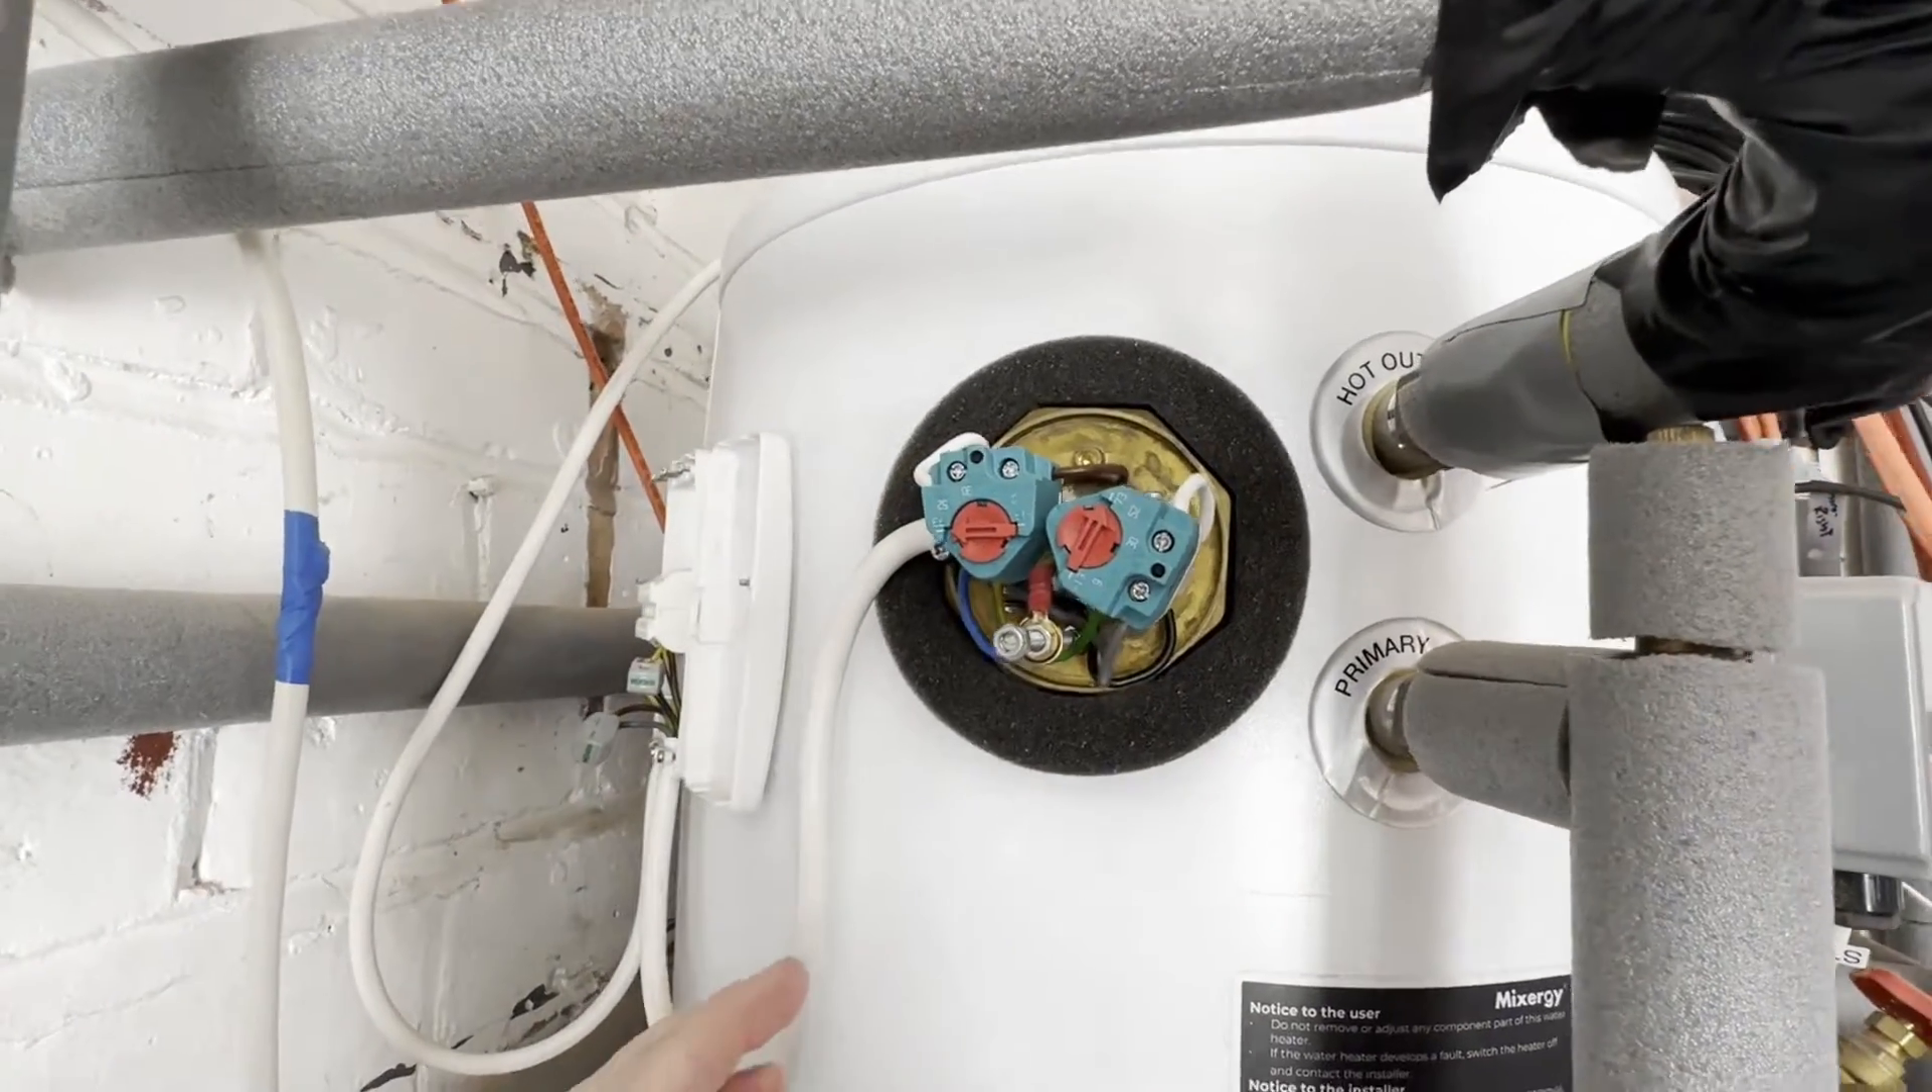Okay, so I've opened the cover for the thermostat or the element rather.